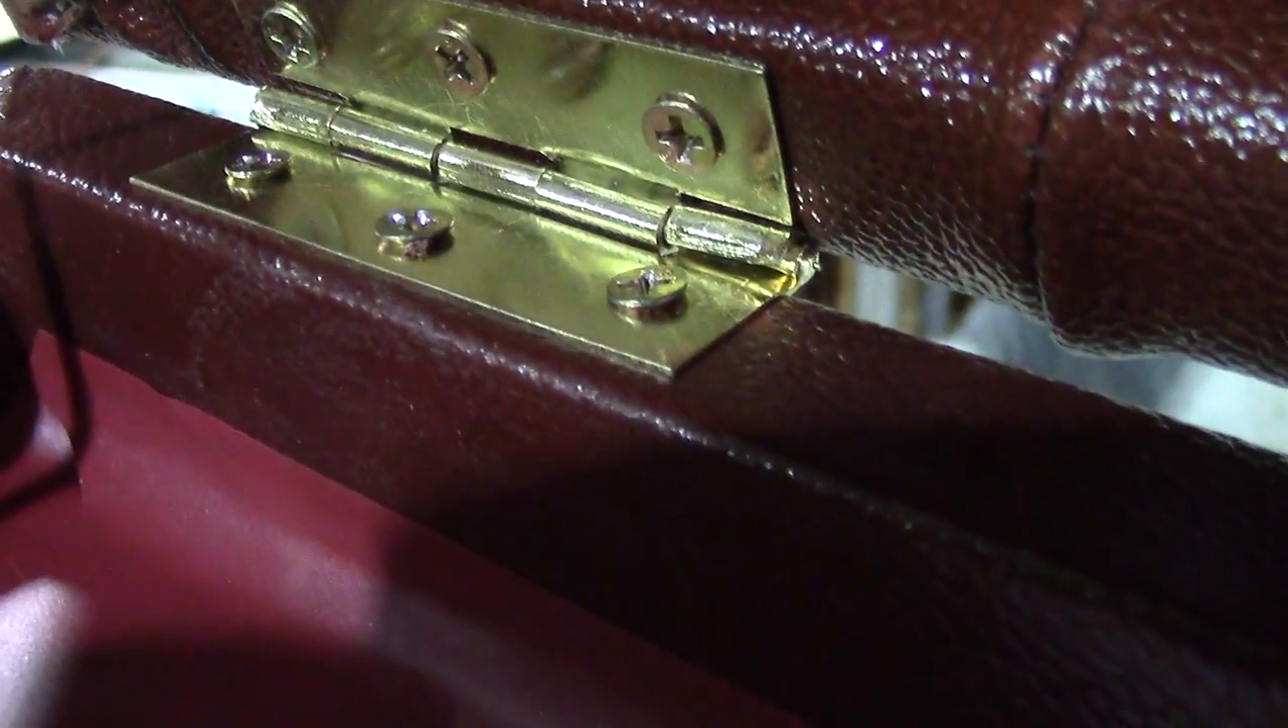And the screws, you know, they don't close flat. You see them sticking up a bit. And that's what's pushing this hinge apart.